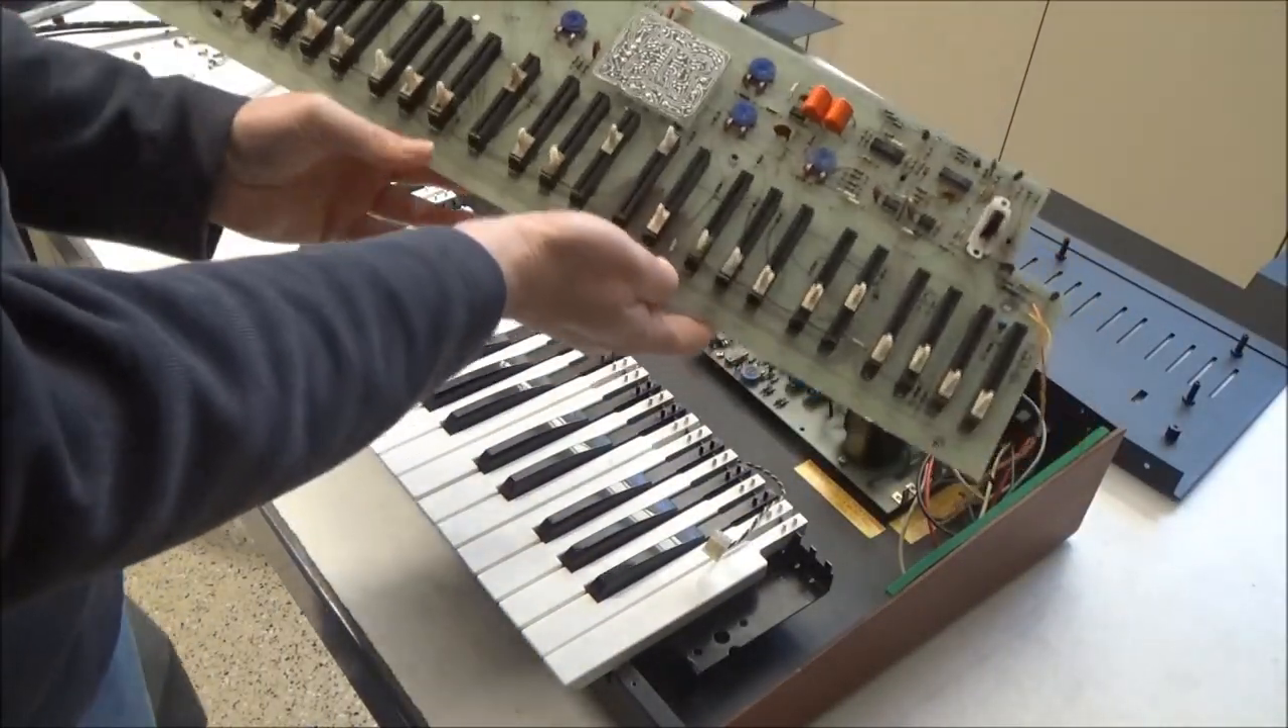We've got the circuit board out.